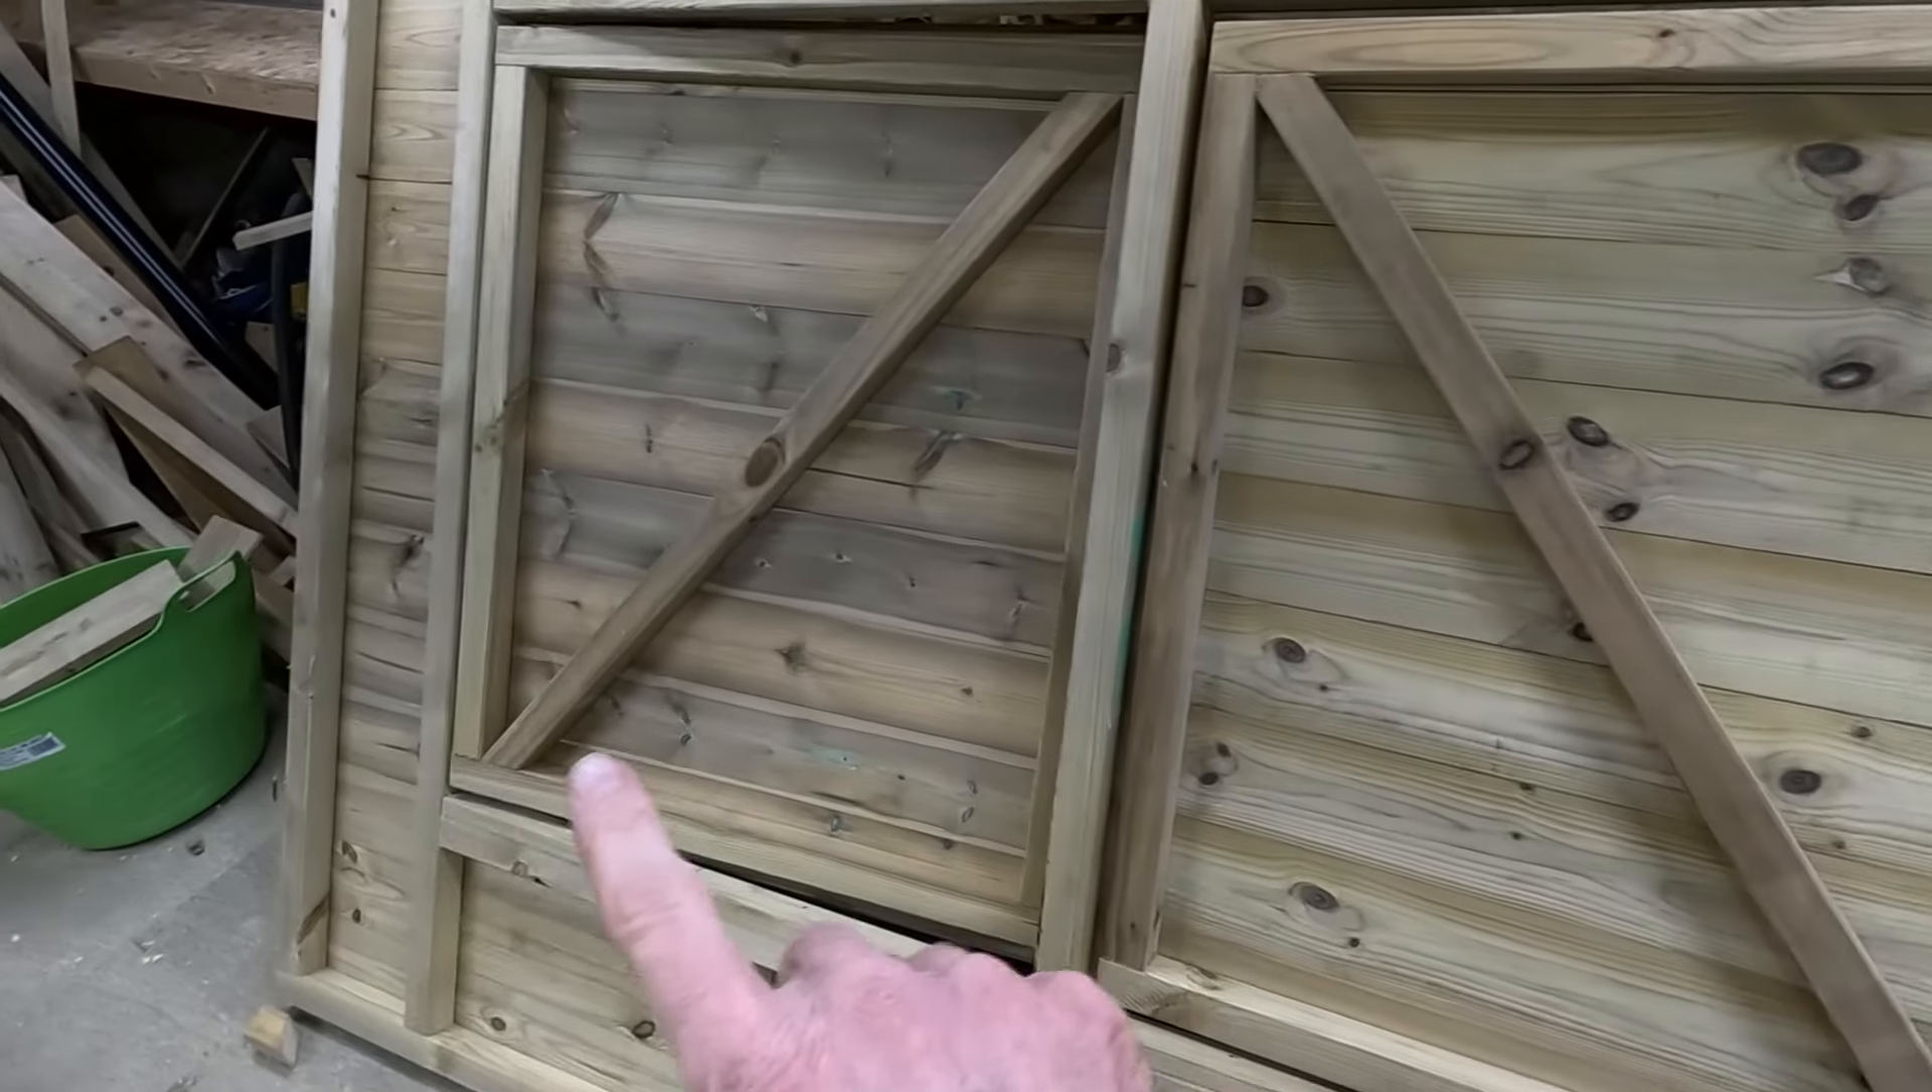I've gone back and retrofitted two diagonals now as you can see.